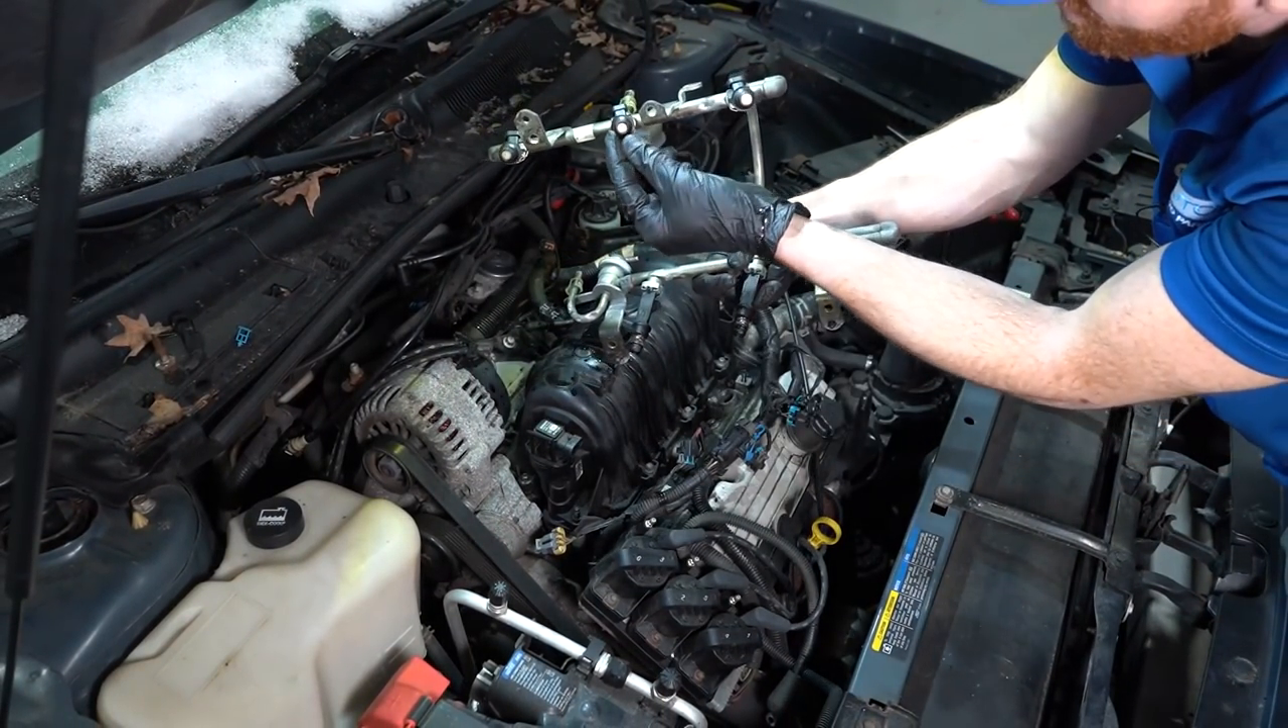So now we have our fuel rail out of there.